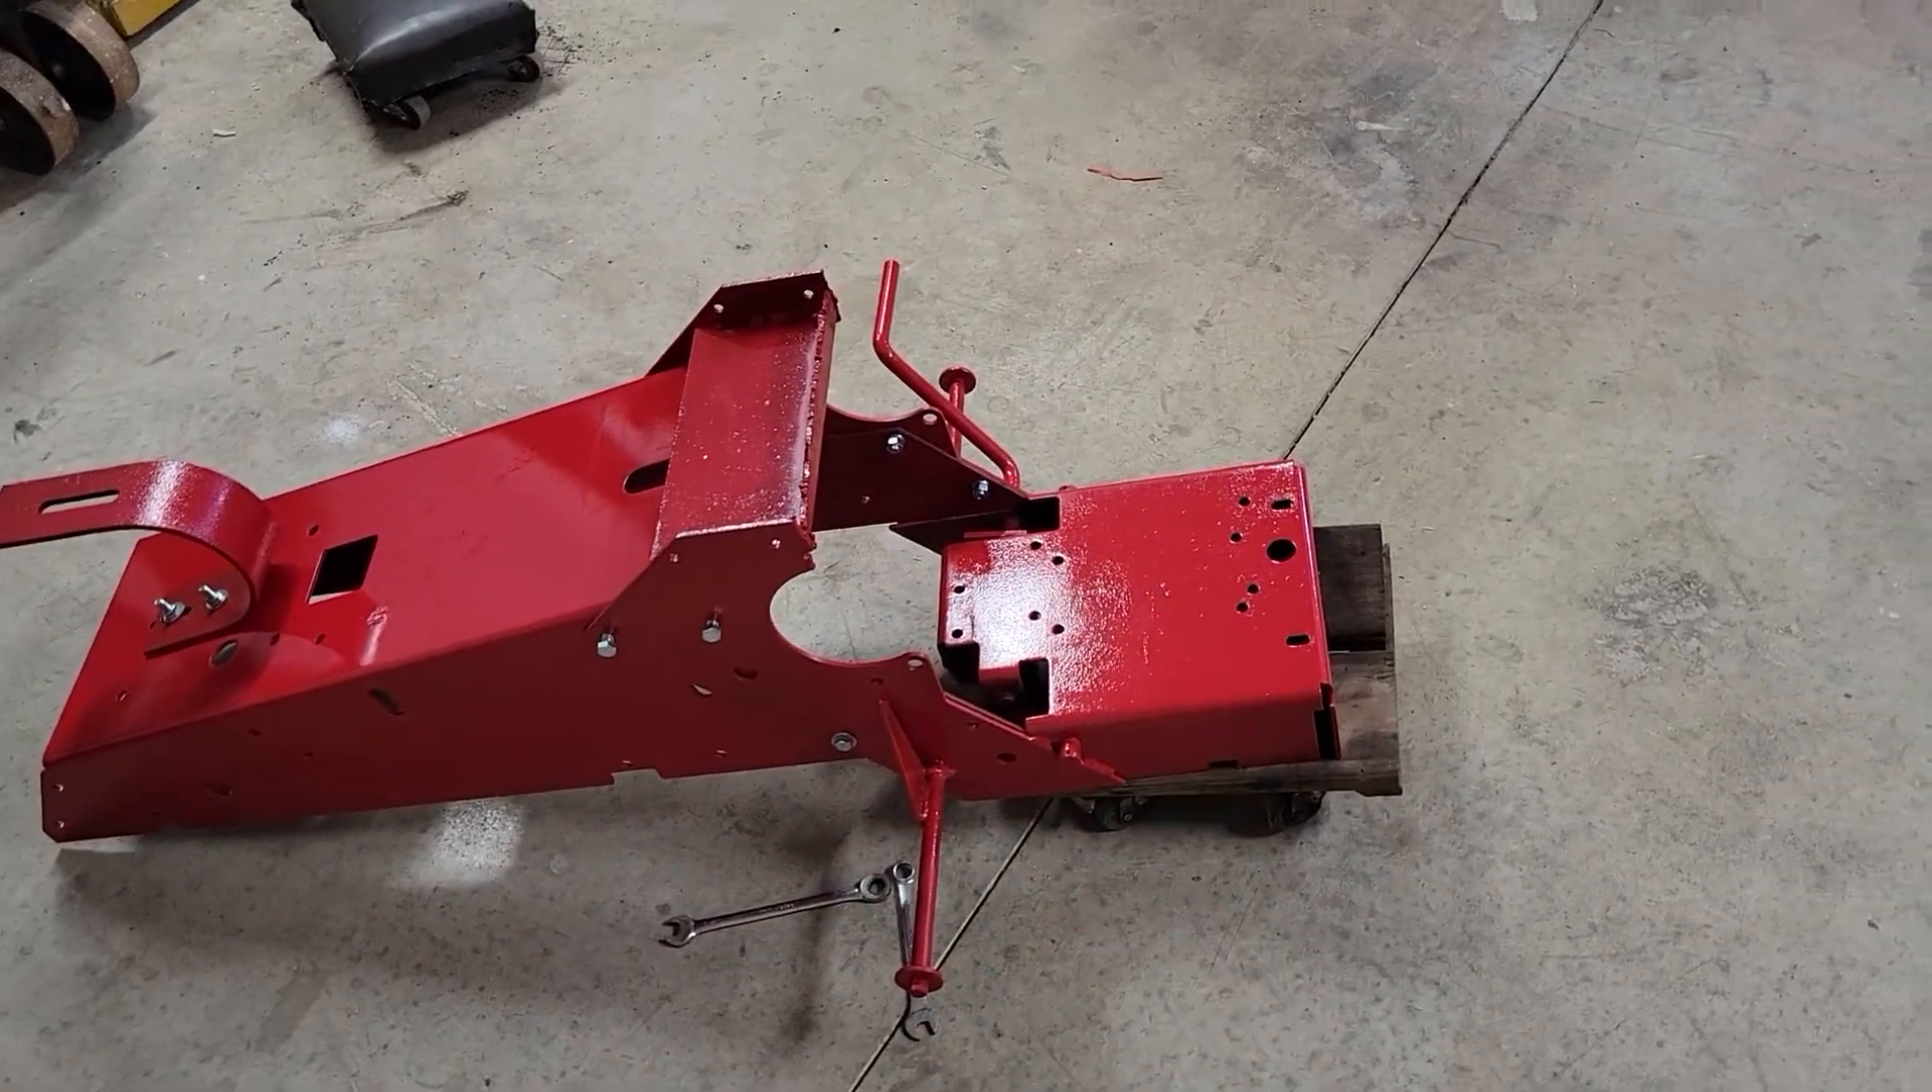So basically all I did on this one this is the custom 6. Got the rear frame and the front frame put on.